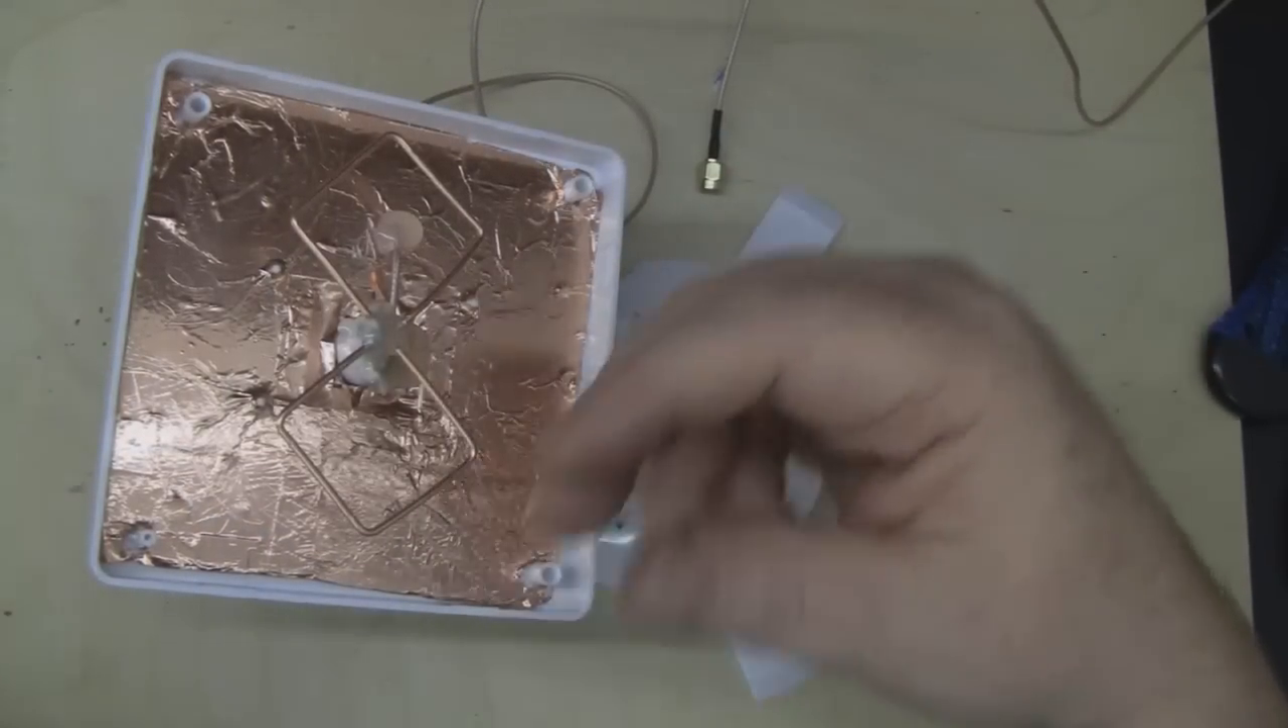So all that's left to do now is to put the lid back on and give it a test and hopefully we've improved things.